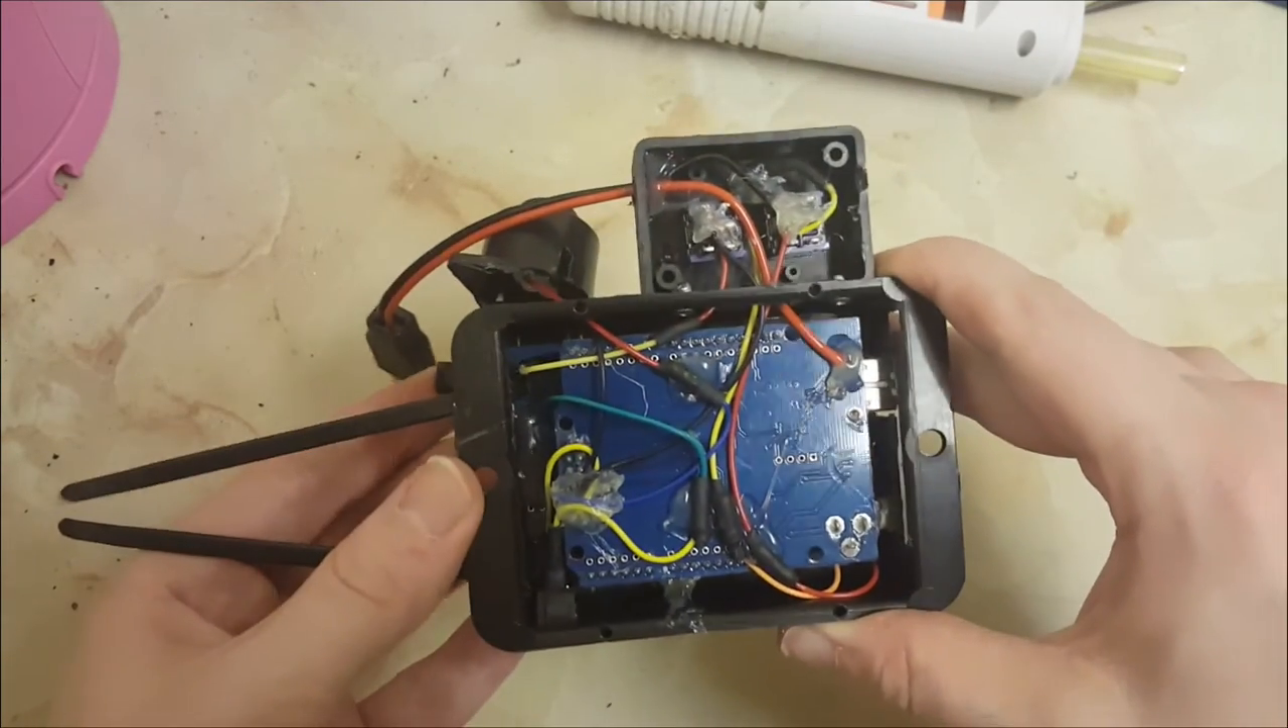There we go the cable ties are on now and I will attach the battery to those later.